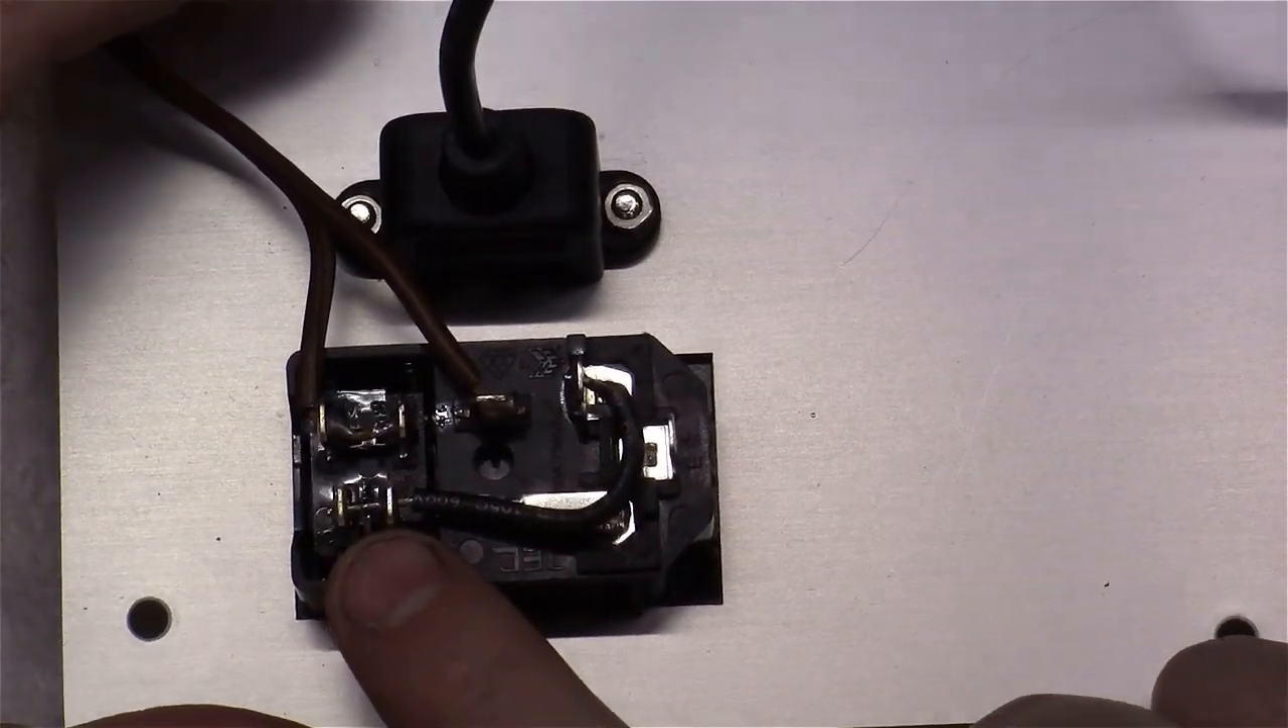I used one piece of wire from the top side of this switch here brought it around and connected it here on this lug.